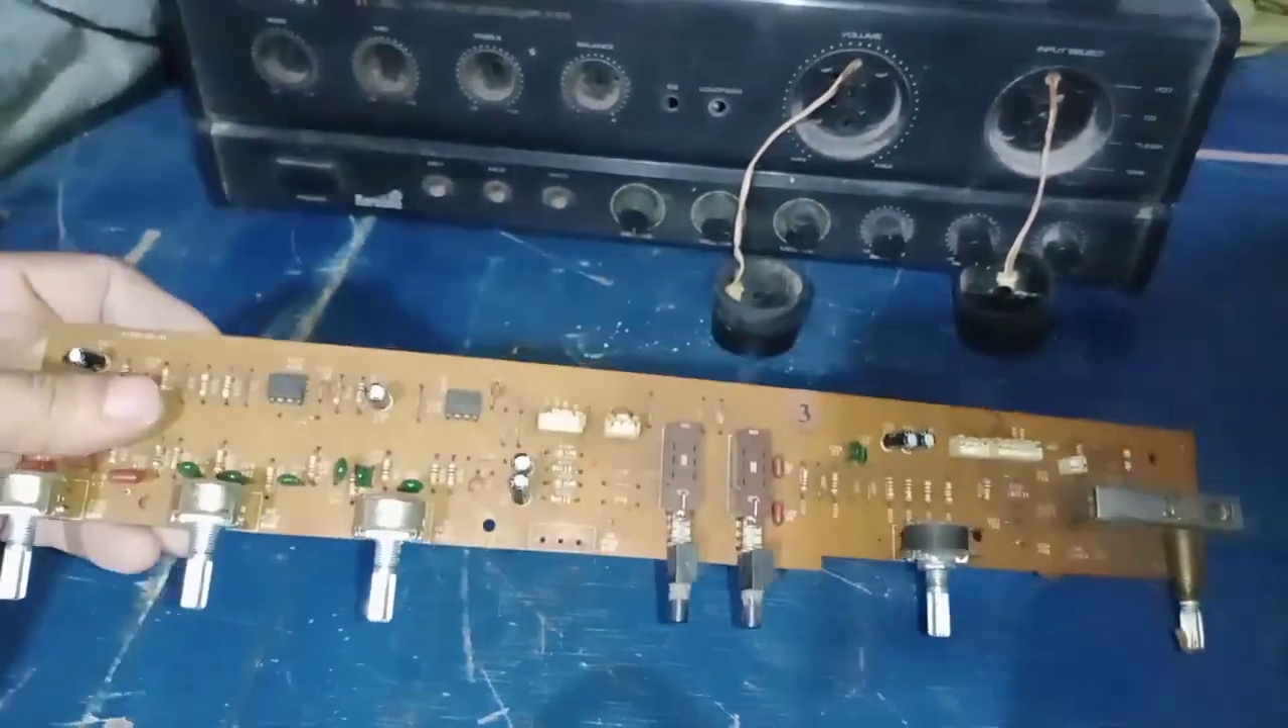Ayan, nailagay na natin yung kanyang mga potentiometer.